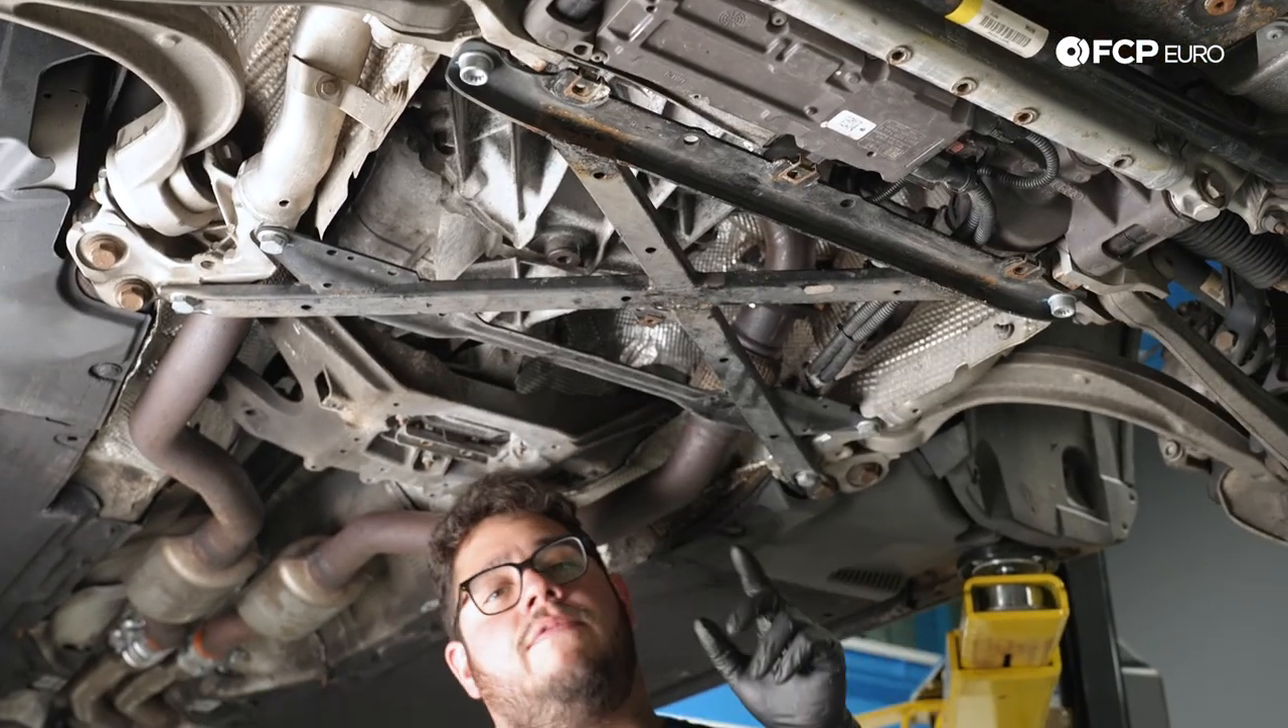All right, now we have this X-Brace situated.